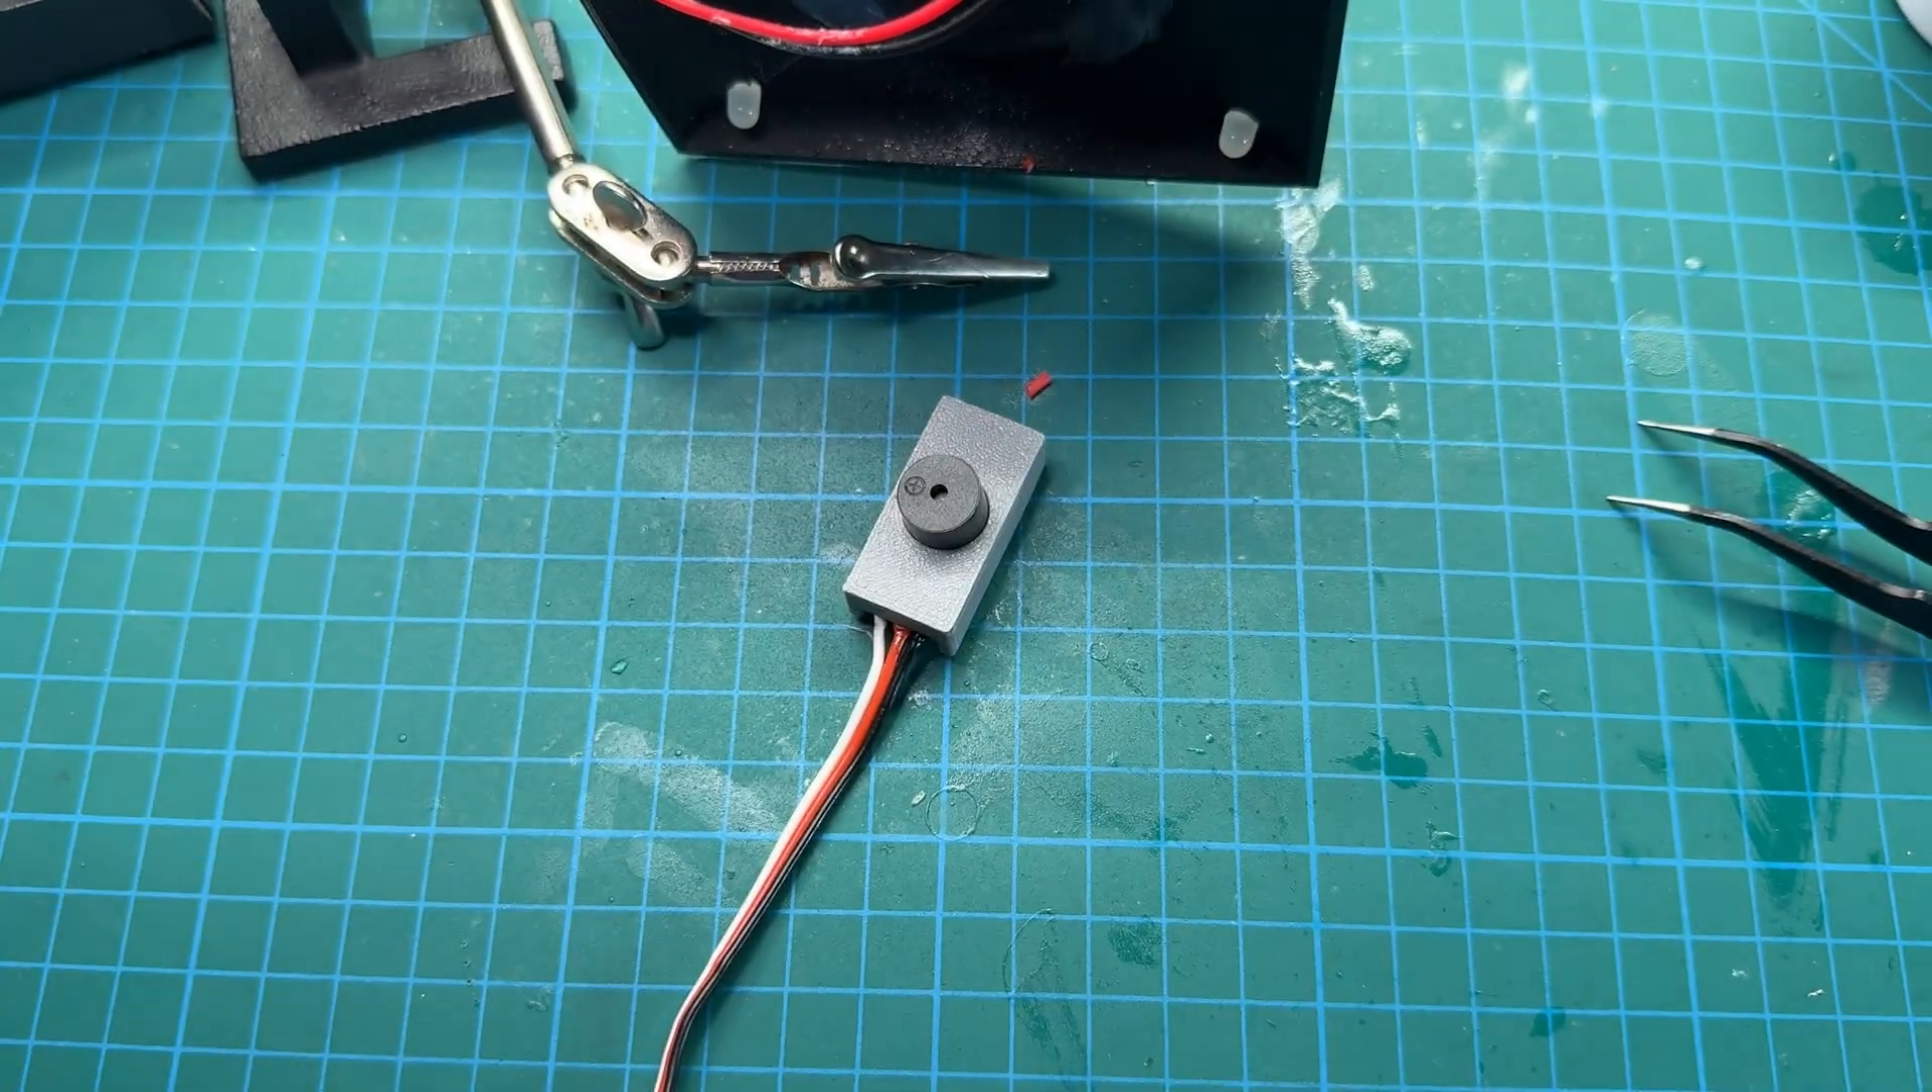And after a few iterations of the 3D print, this fit really, really nicely and I fit the buzzer into that top cap and then press fit everything into place and all the wires are nice and protected.